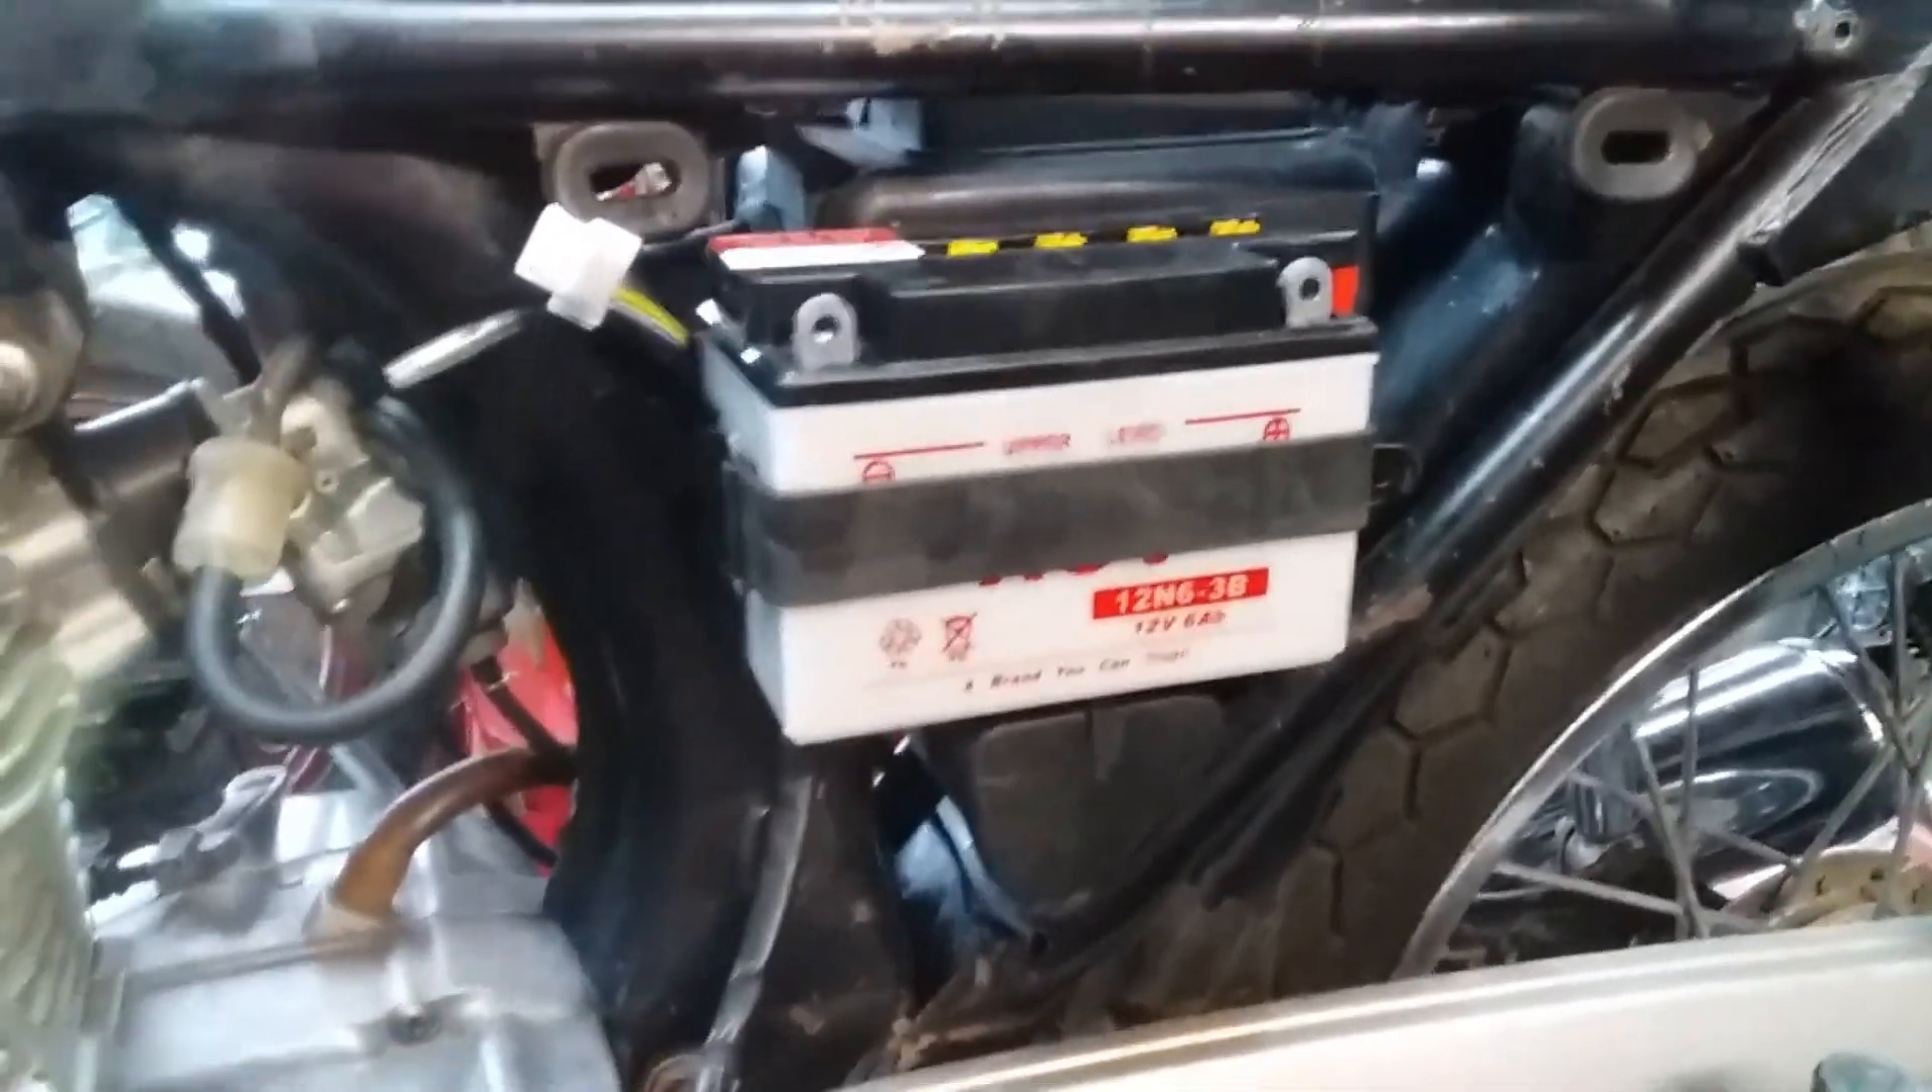Ya tenemos la batería puesta allí en el cajón.